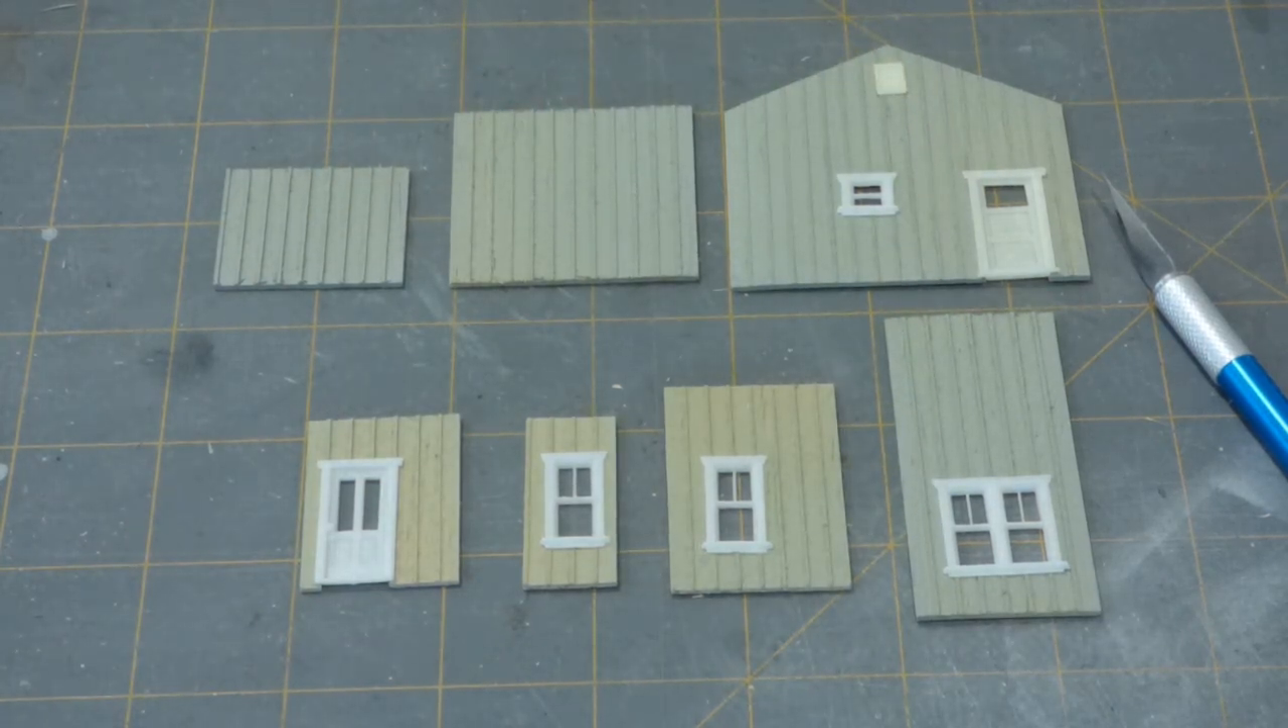And so you can see now that all of the window, door, and vent castings fit nicely in place.